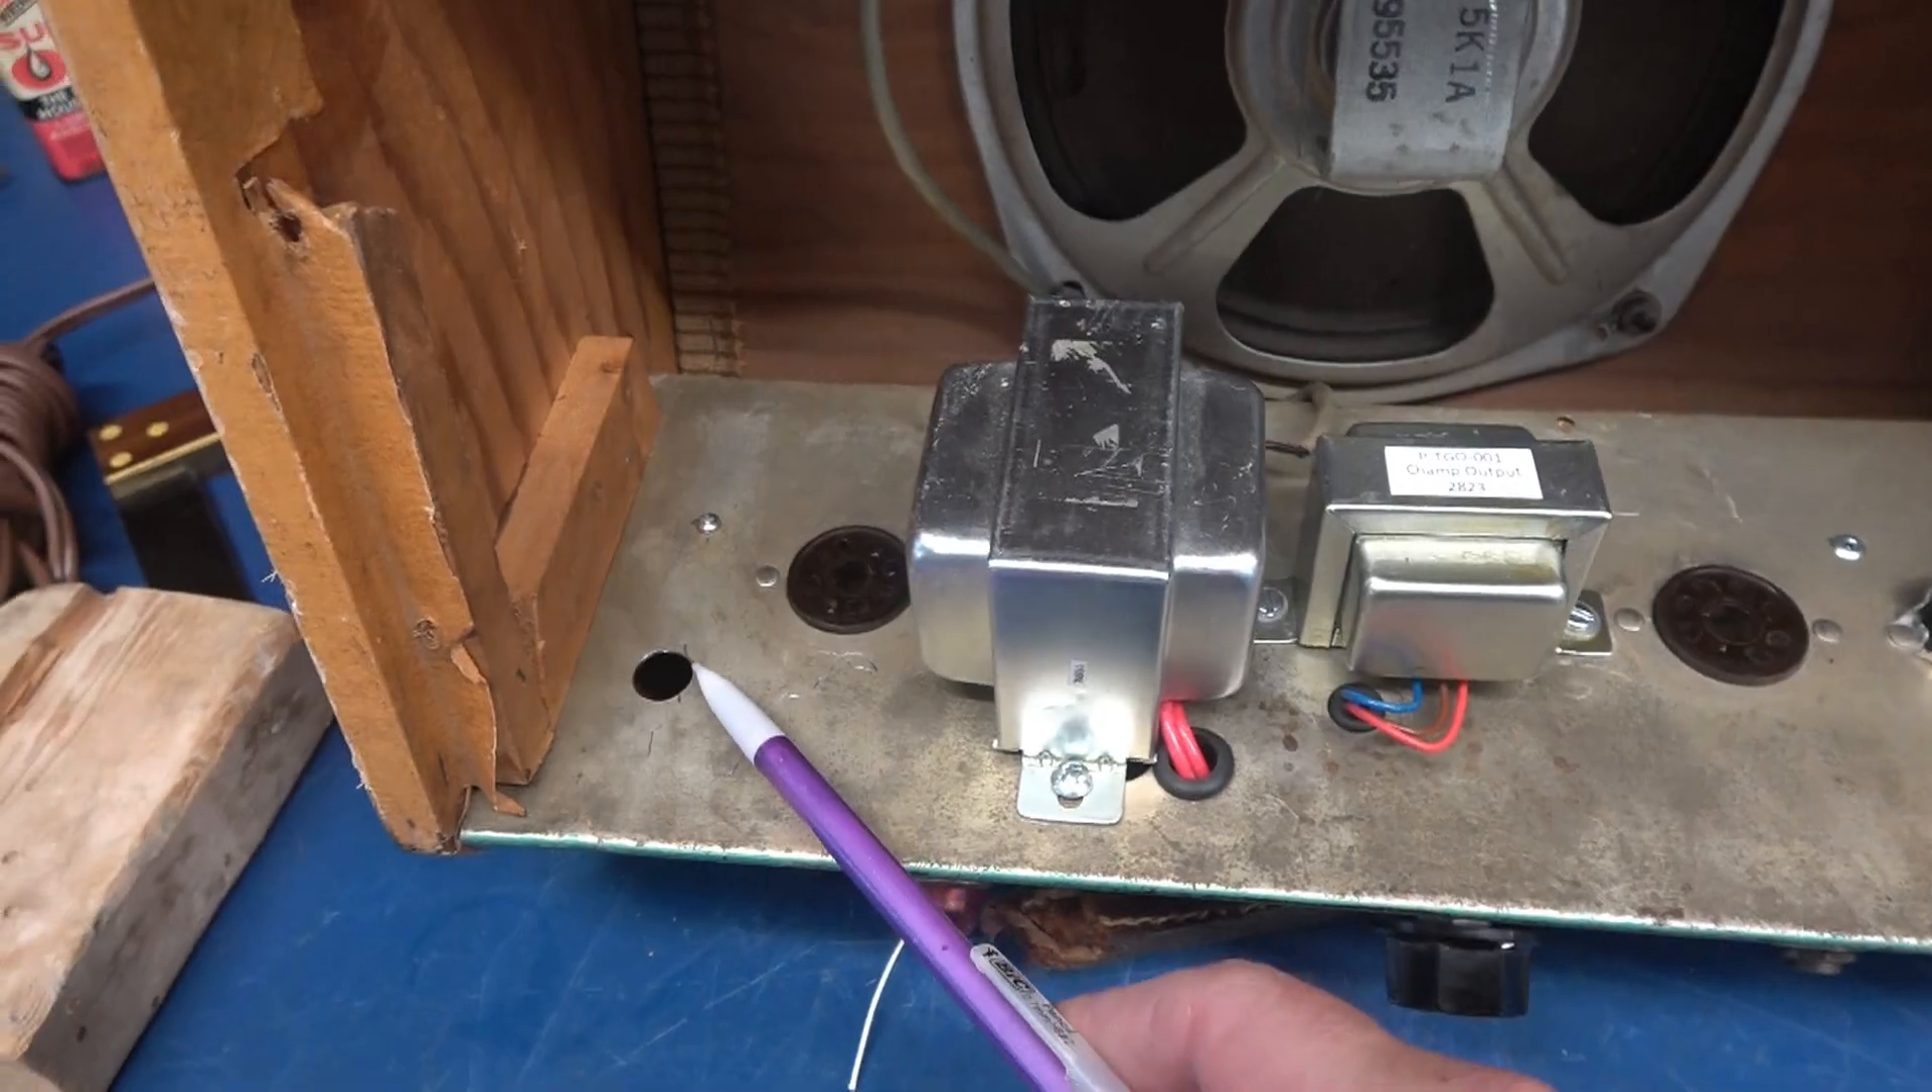I got the power transformer and the output transformer mounted. Relocated the AC in here.